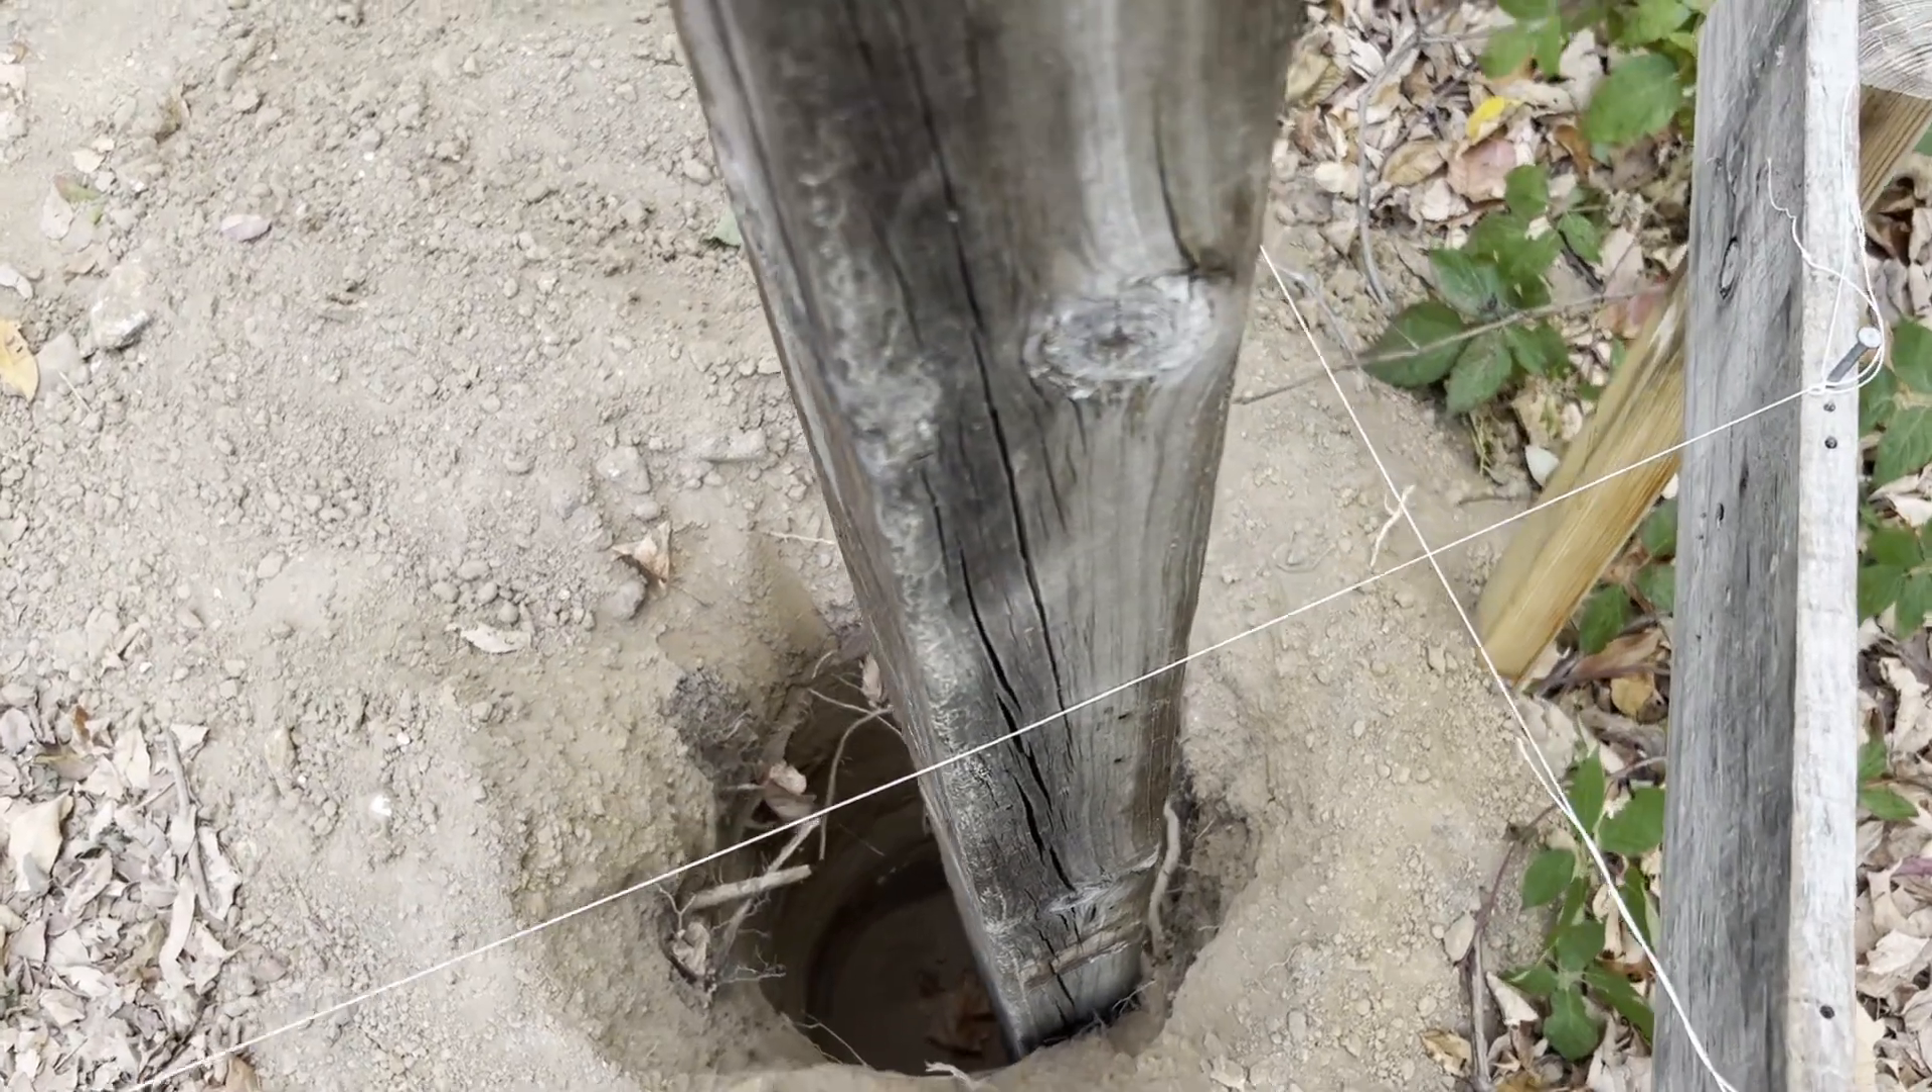But for some dumb reason, I stand this post up in the hole I made all the way to the edge, and I screwed up.